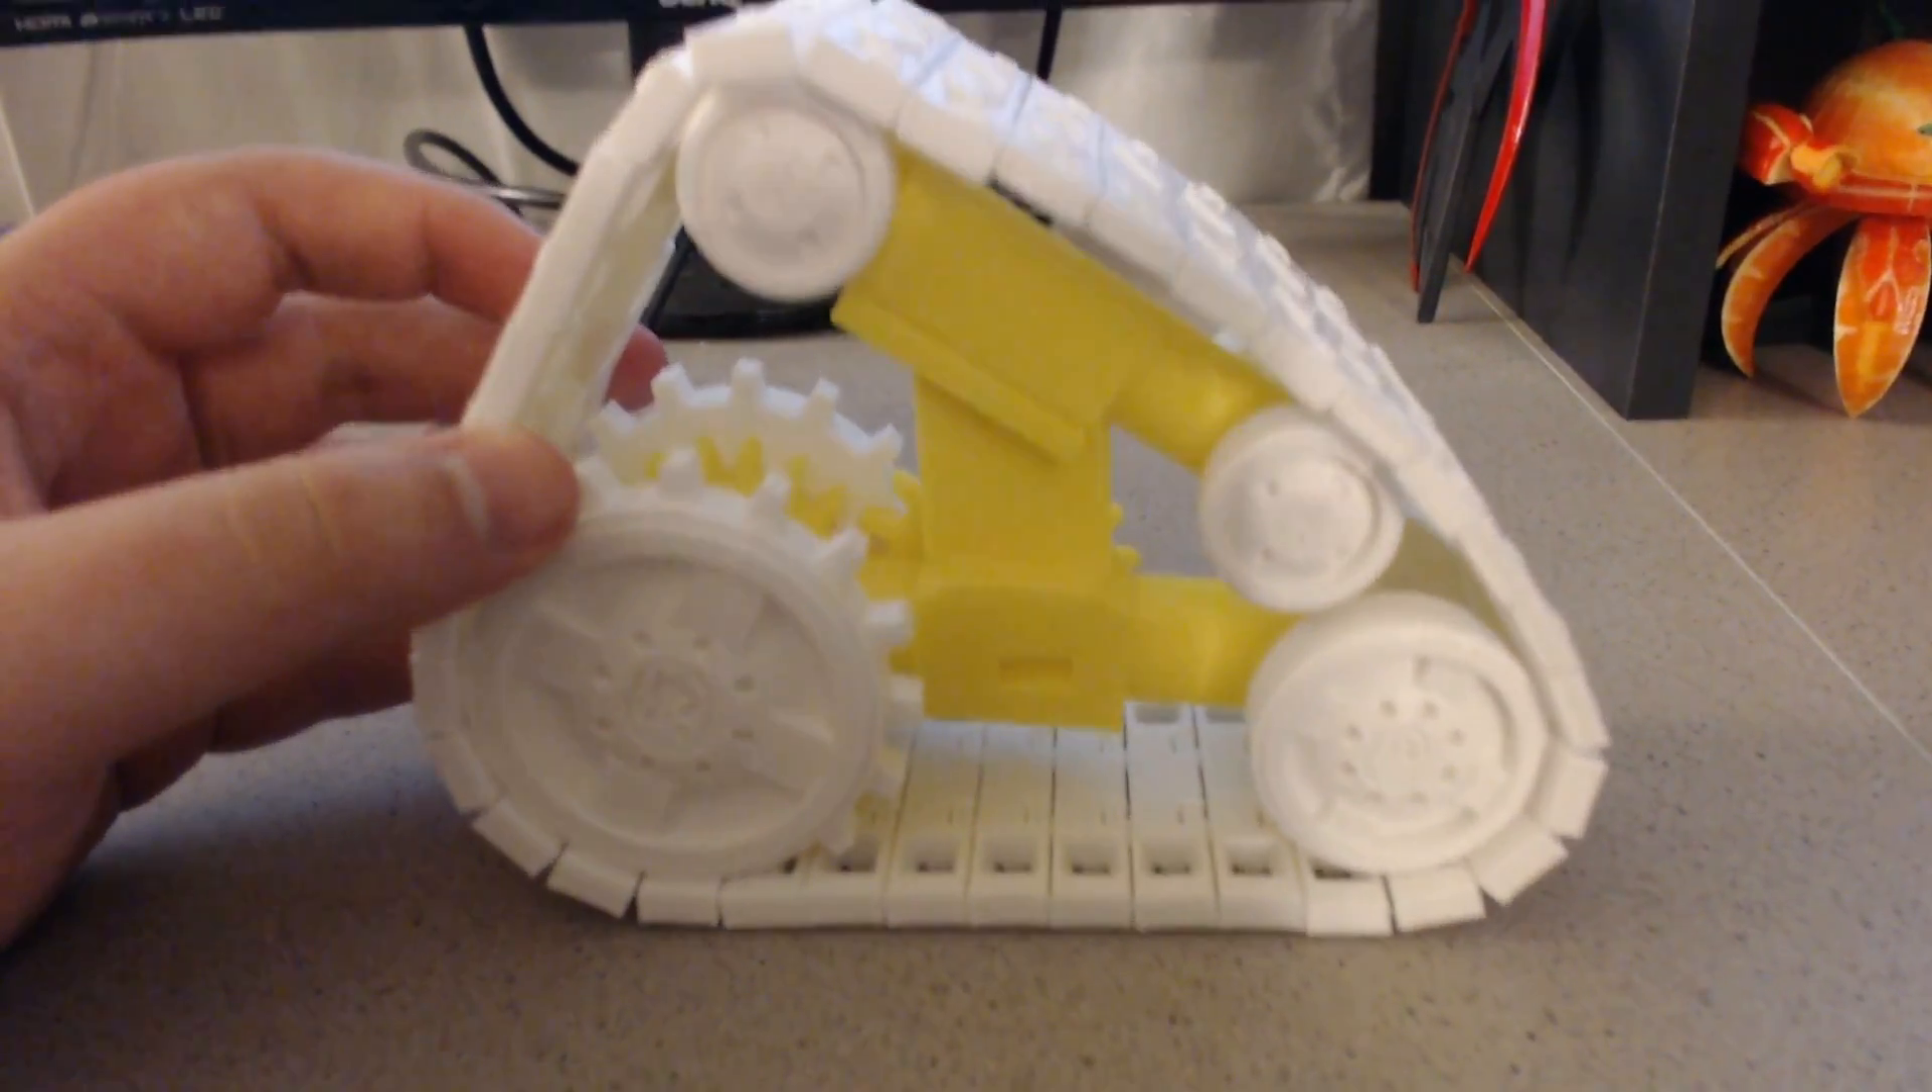Okay guys, well, this is the completed wheel system. It's all glued together and everything.